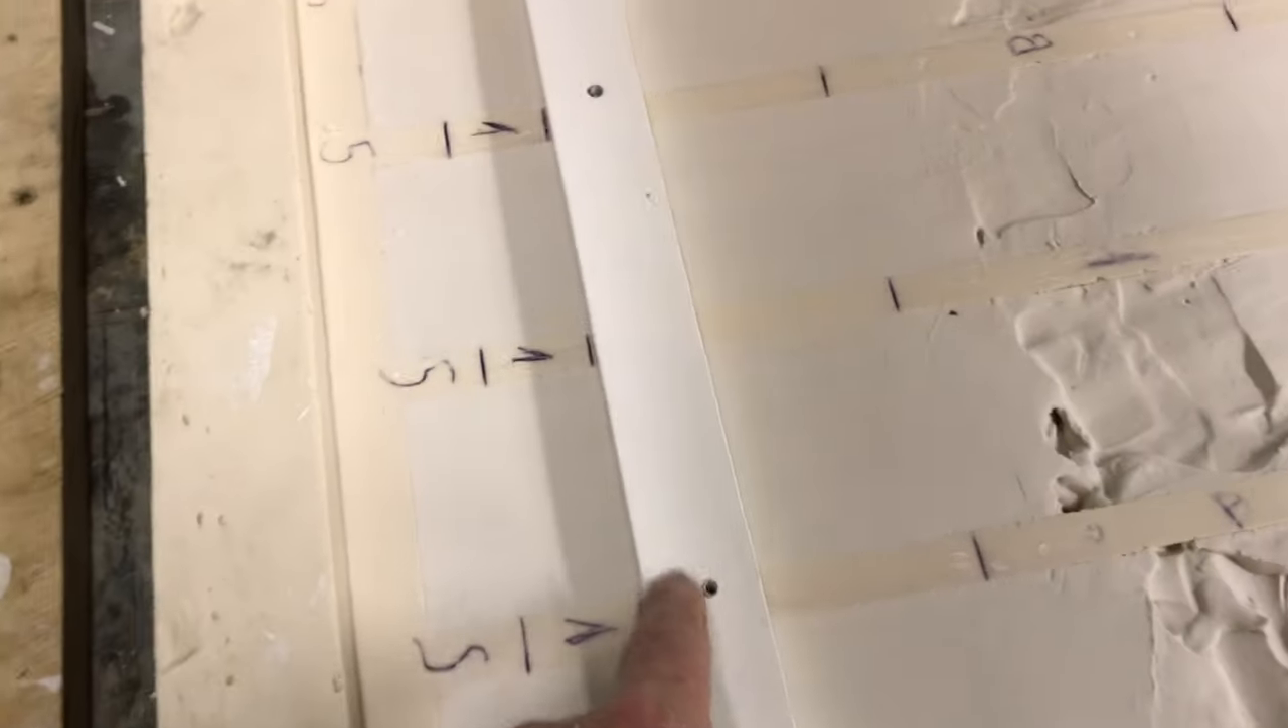Here I've screwed right through this joint area.